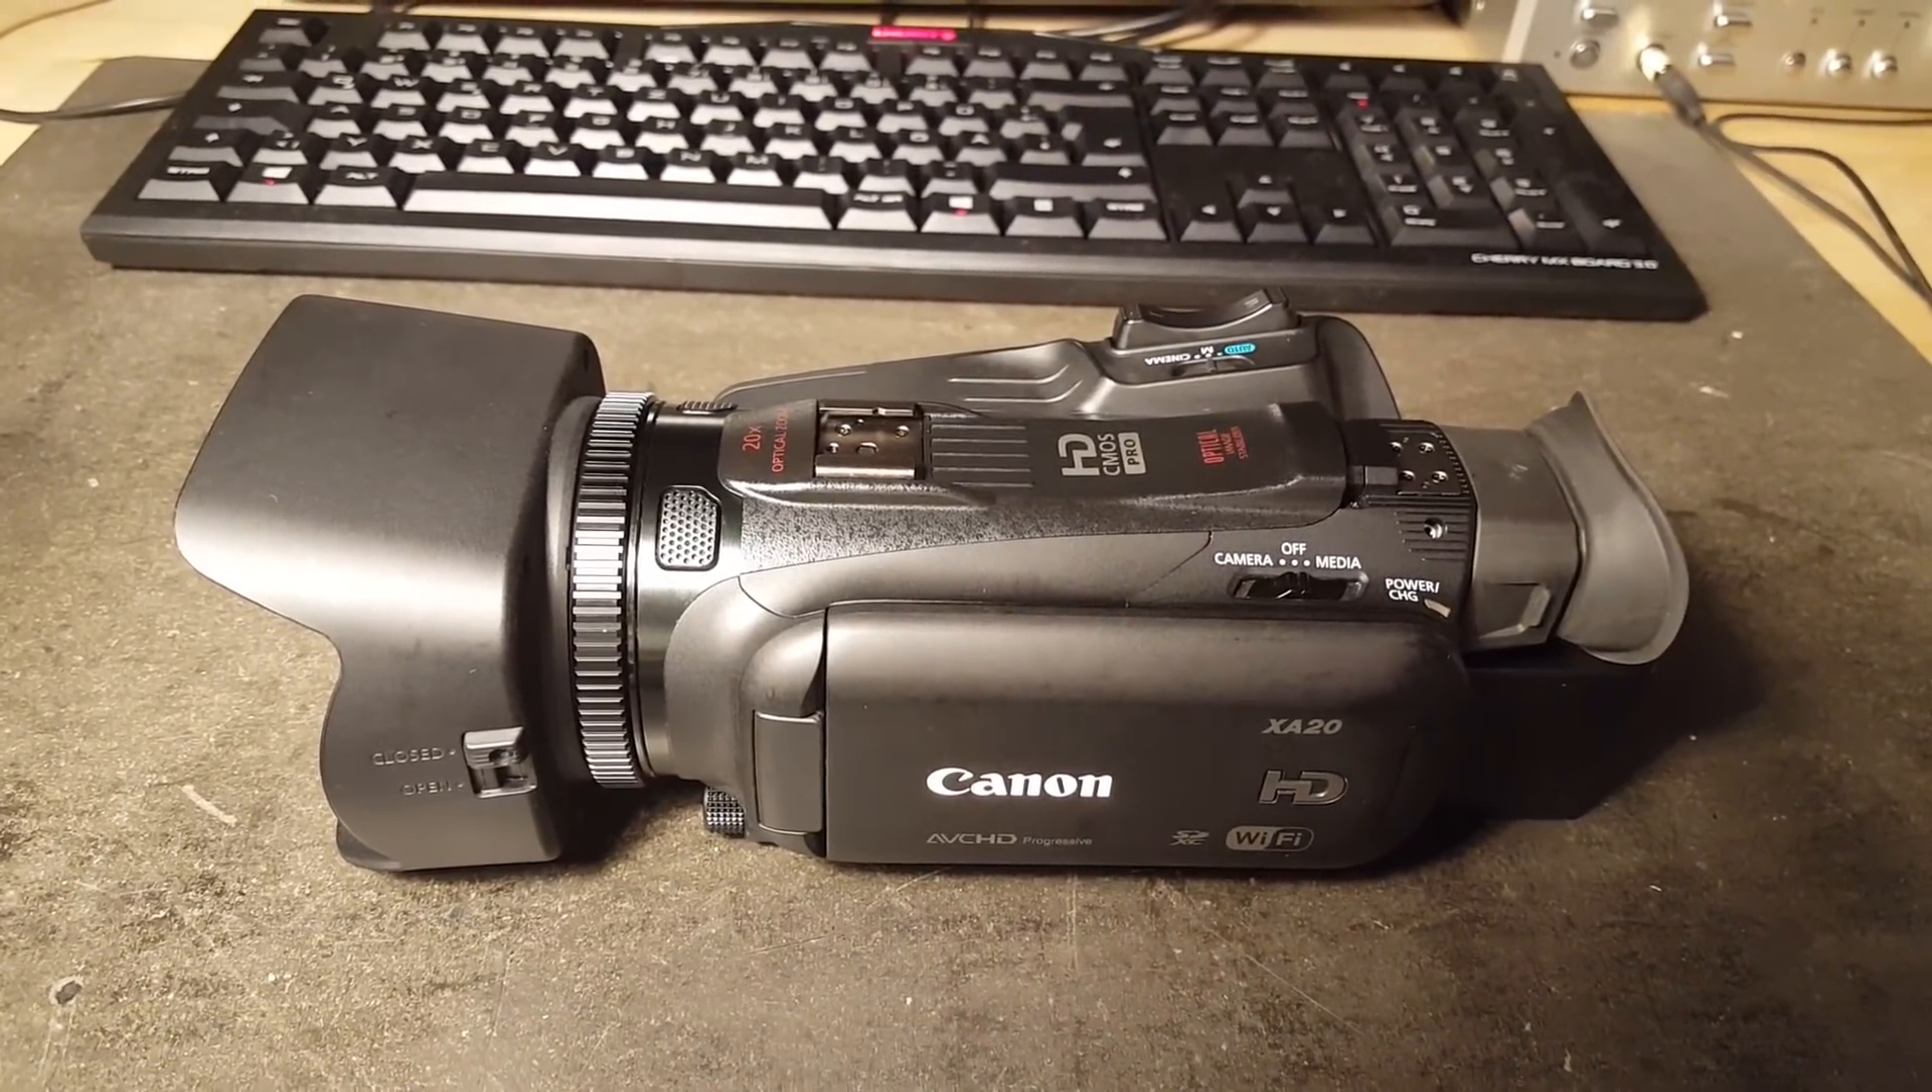And there is the reassembled Canon XA20 camcorder.